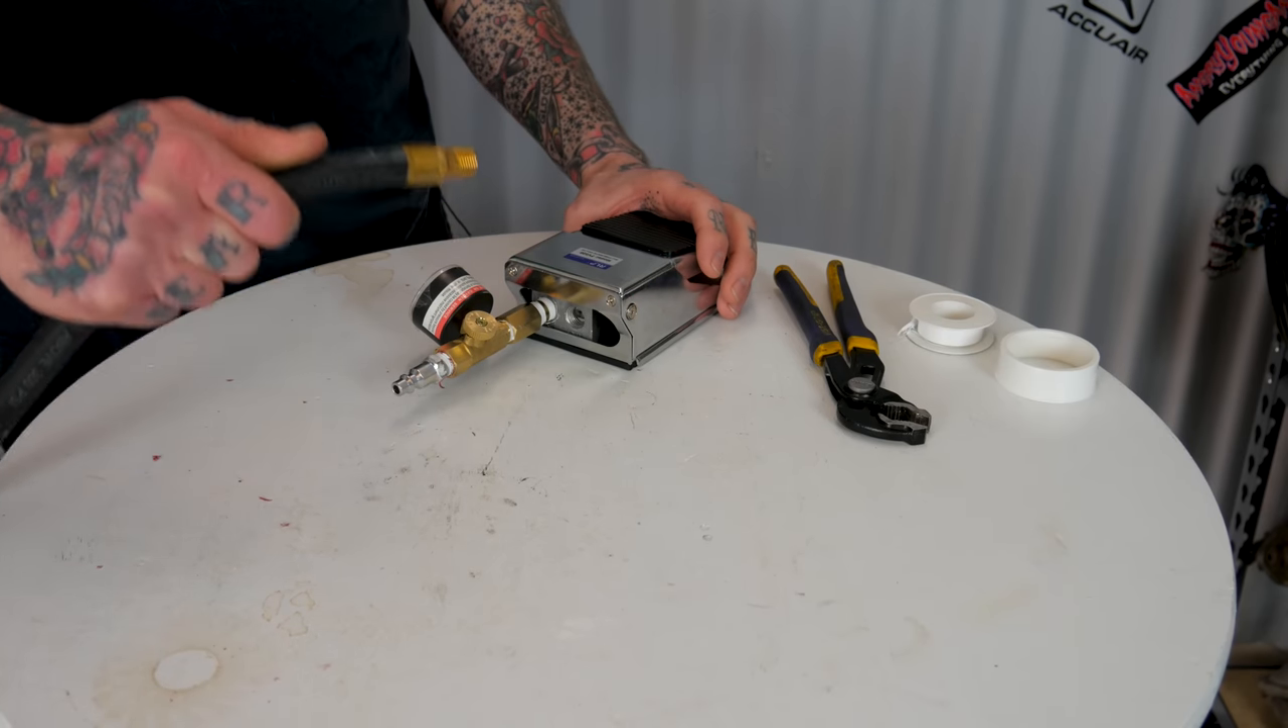All right so now I have my pedal assembly with the regulator and the adapters.